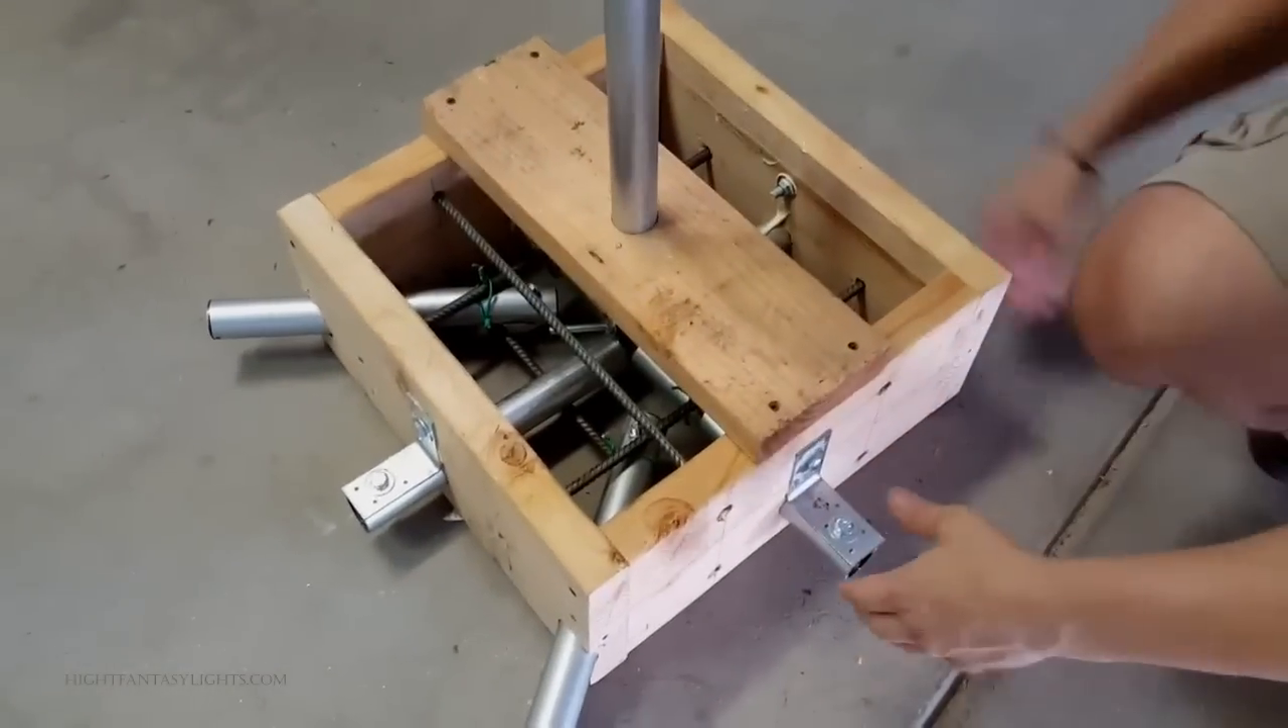As we go around here, you'll notice I've got four main supports coming out here that I actually have attached with L brackets.